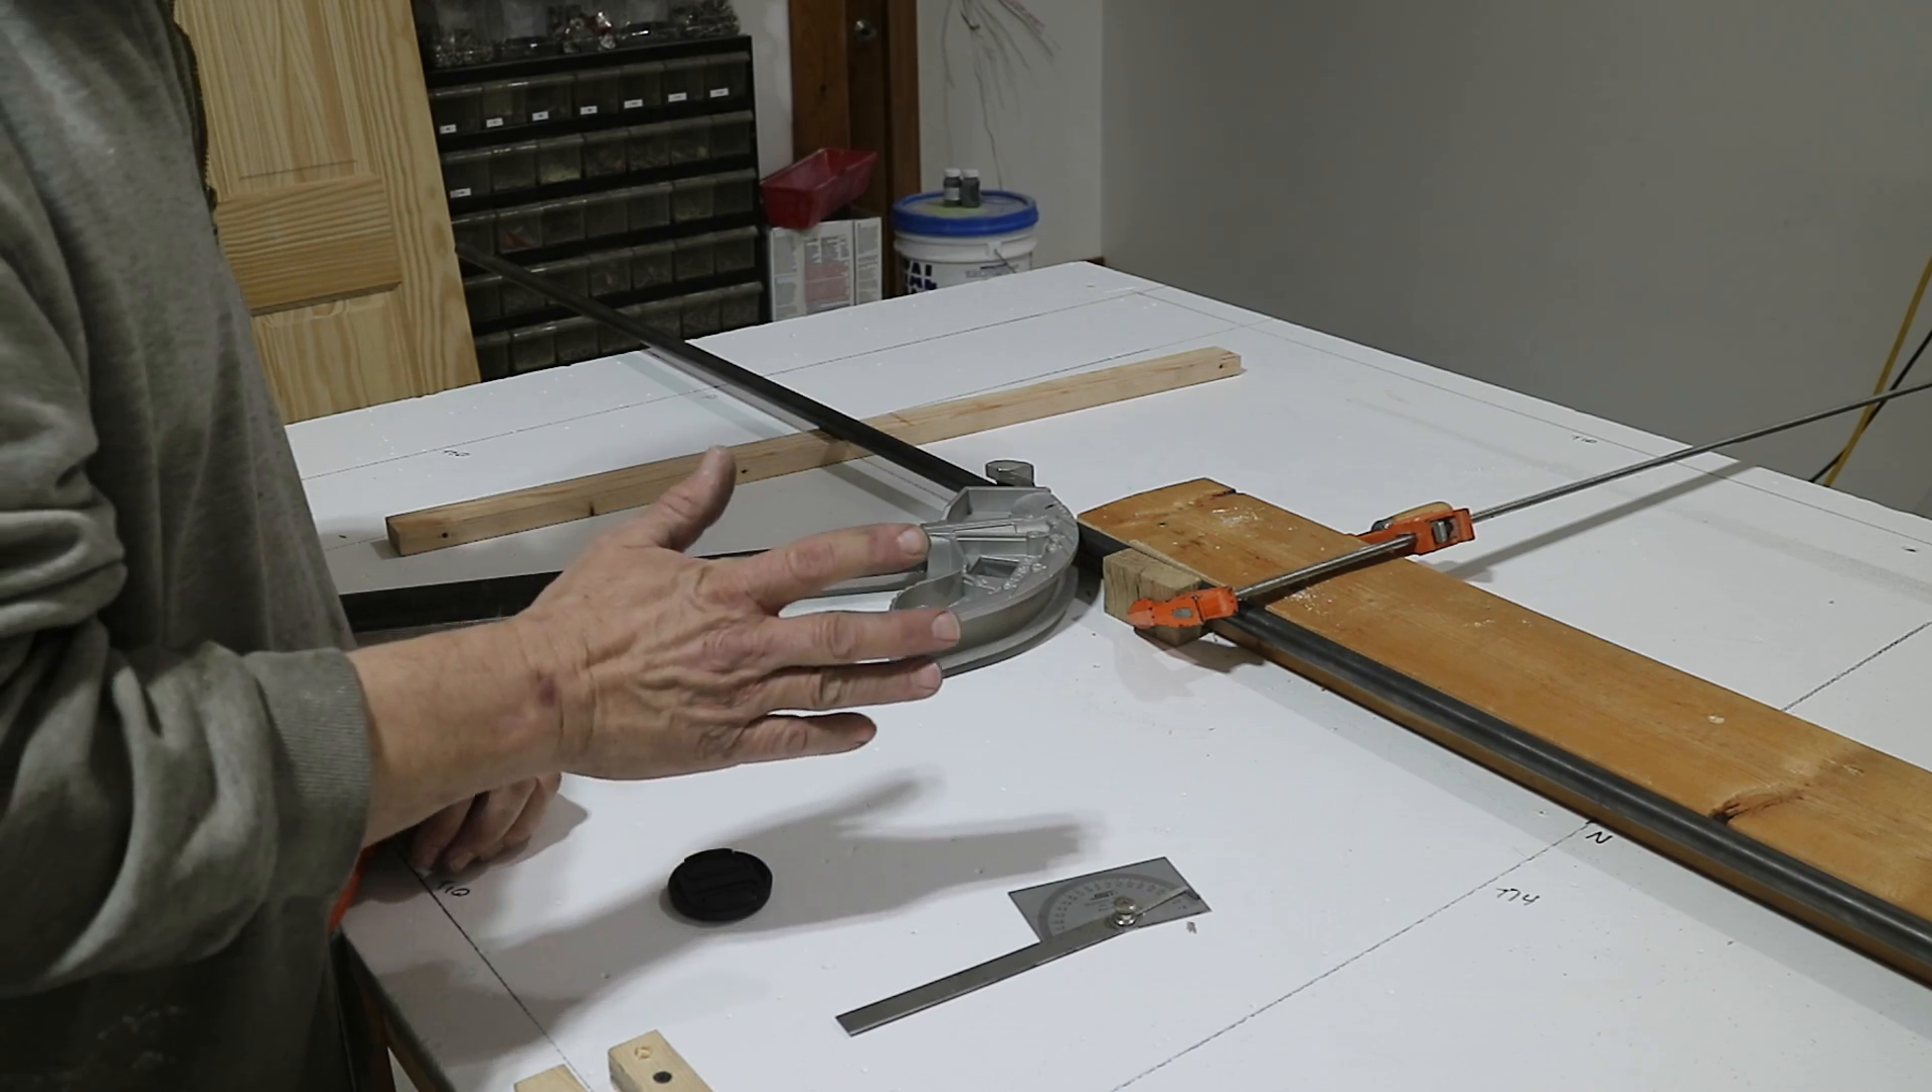I've clamped the tube to this 2x6 here just so that it'll act like the floor.